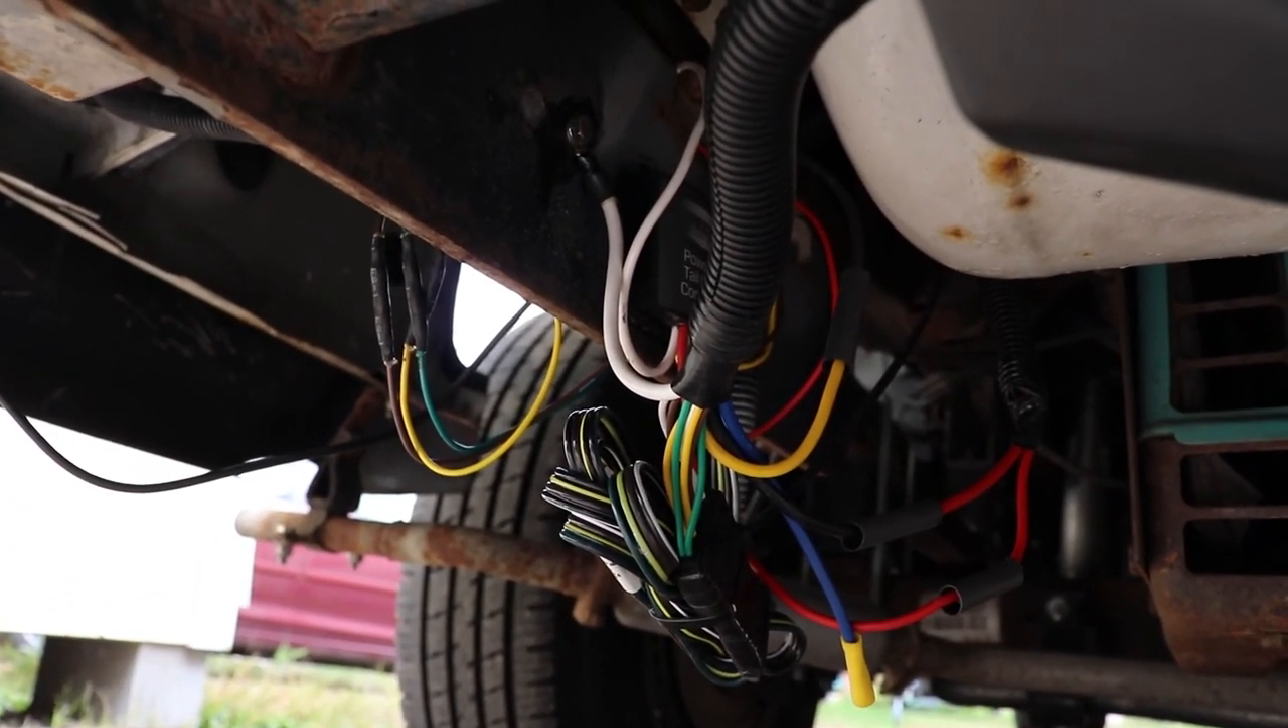Everything here is hooked up except for the blue wire now.